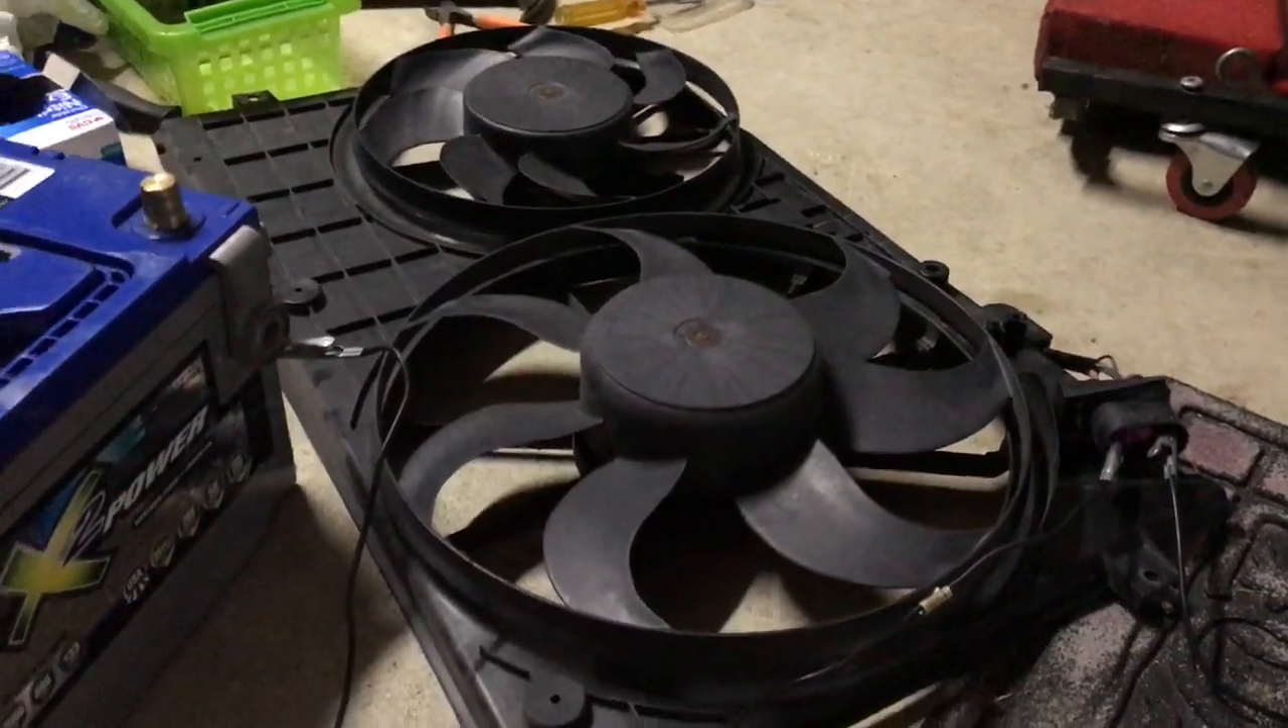I have a 08 Jetta 2 .5 liter and so what I have here is I have the fan assembly out.